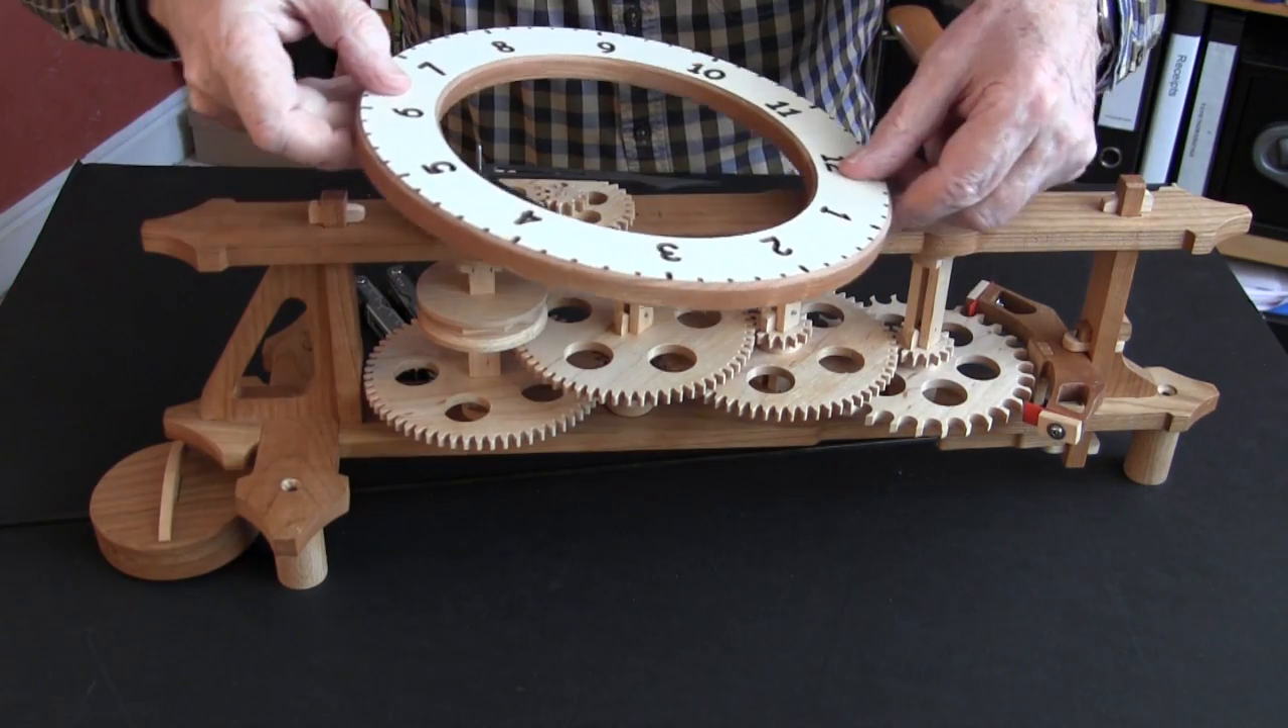That's that assembly finished. Now all we need is for the dial to be fitted.